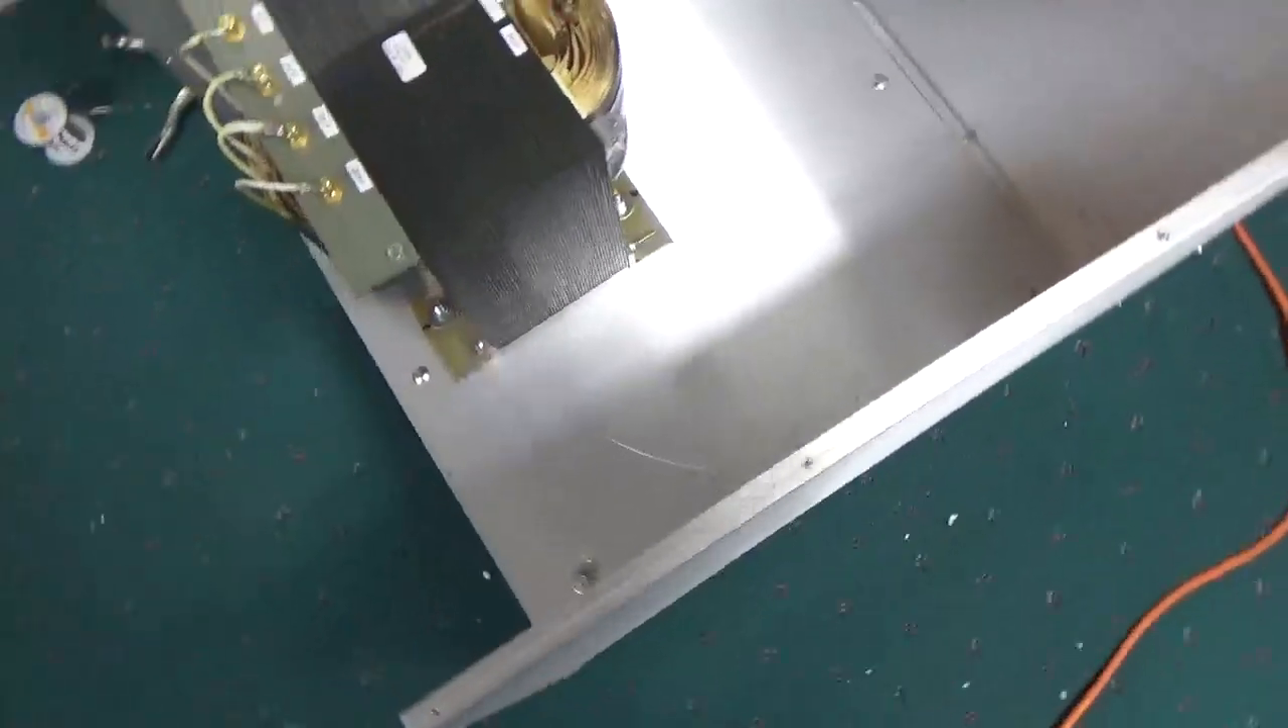So, I've got the transformer in the cabinet.